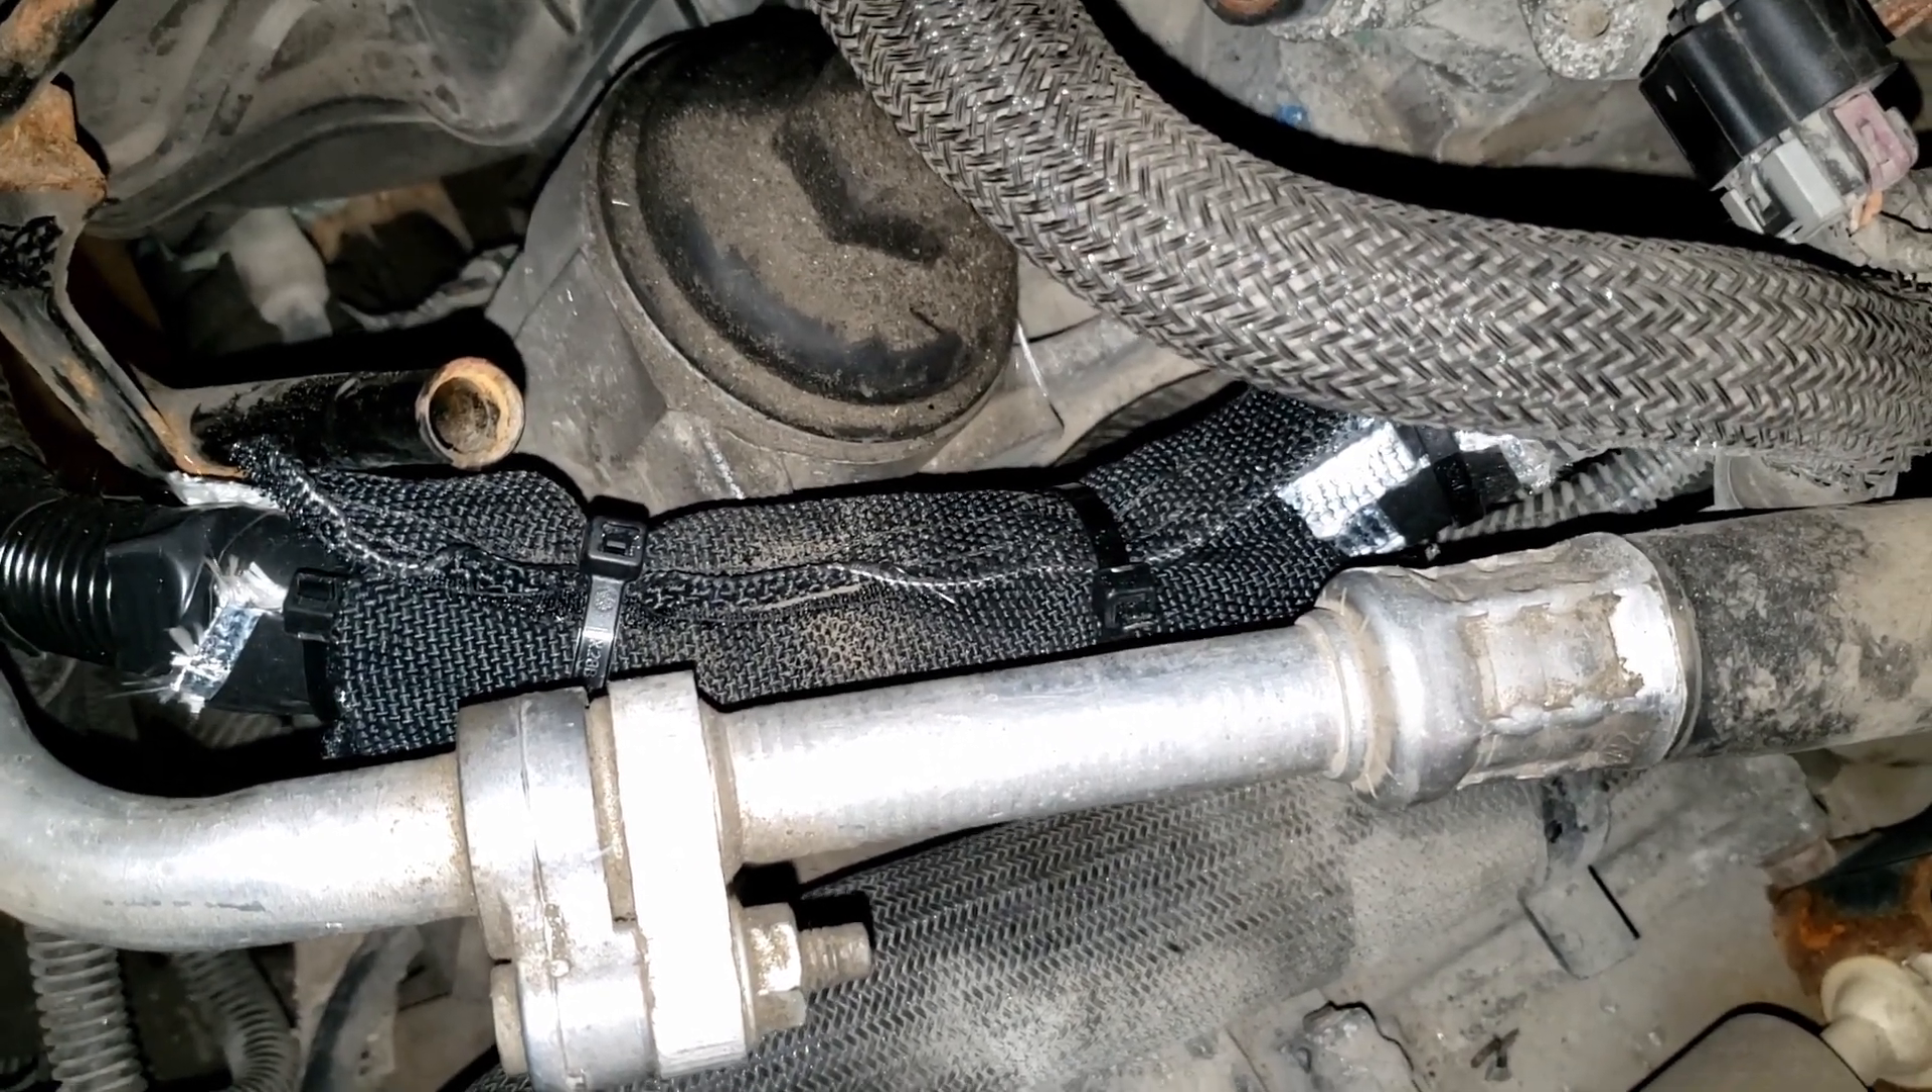Okay, I have the wiring harness bundle secured with abrasive abrasion protector and everything seems to be working fine.